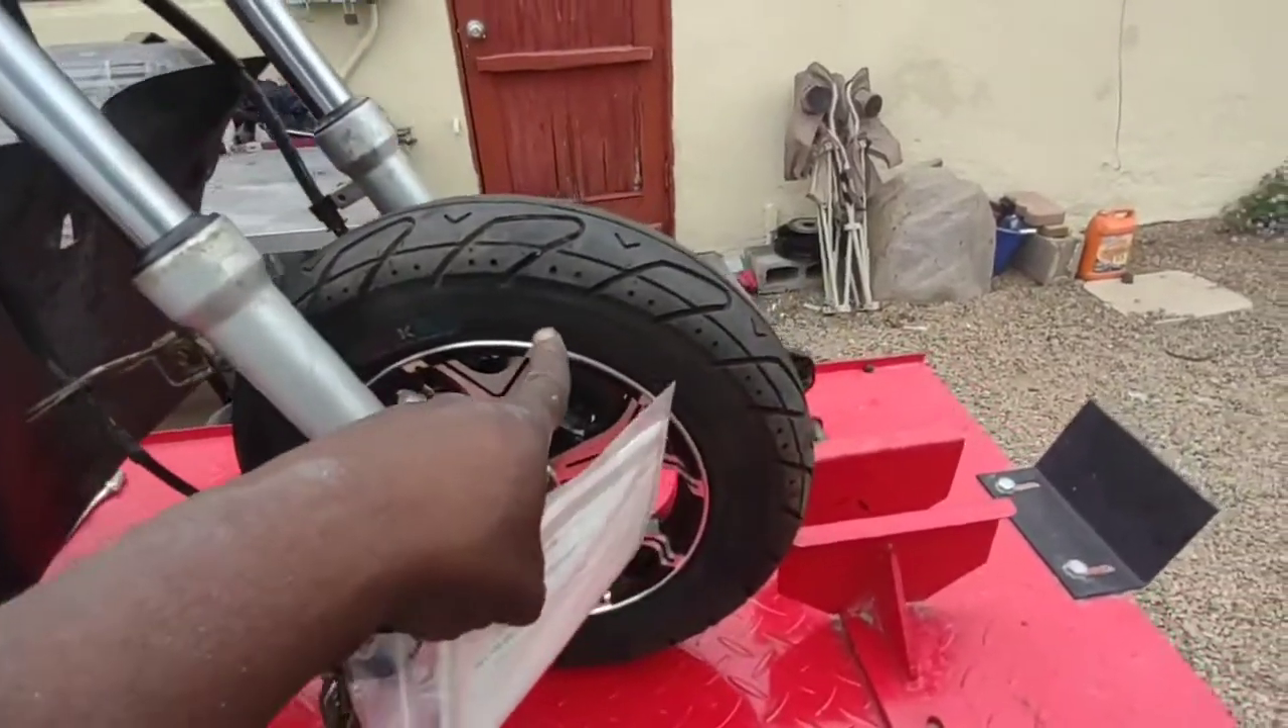I got the rim on the bike. And, the tire is on.